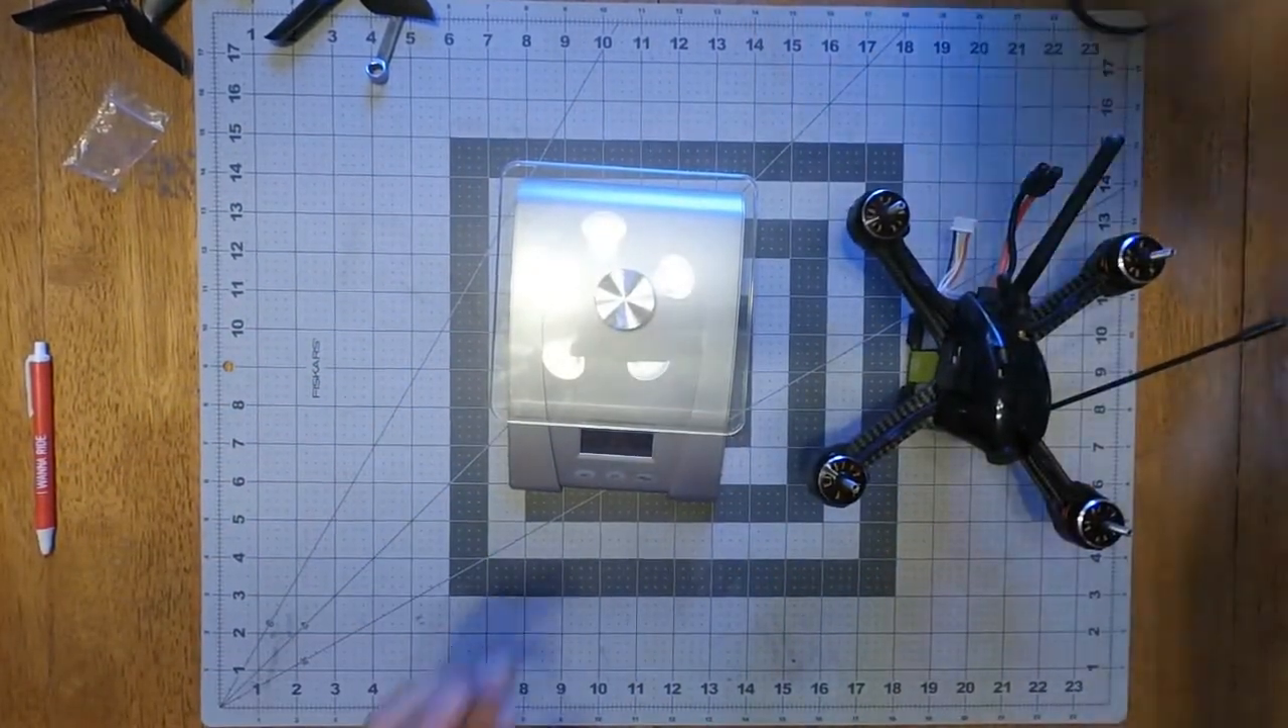There's no props or nuts.